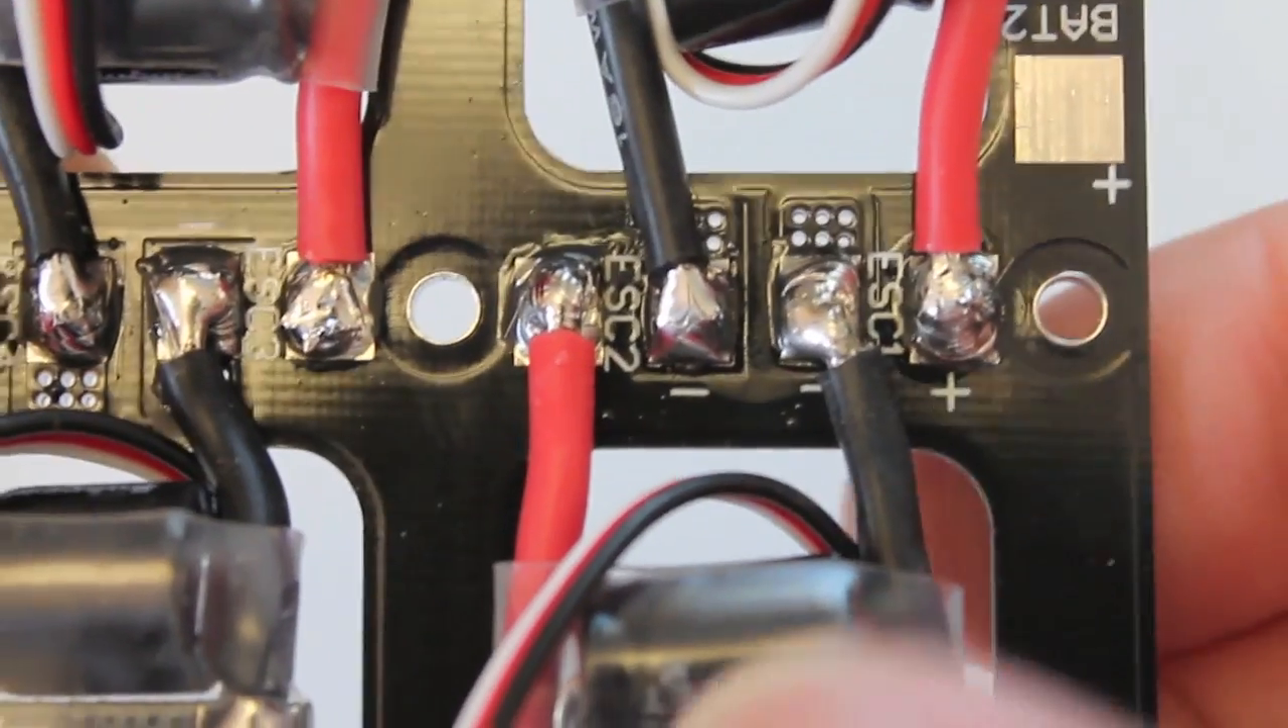It's a little nerve-wracking cutting your ESC leads so short. Our ESCs are now soldered in place.